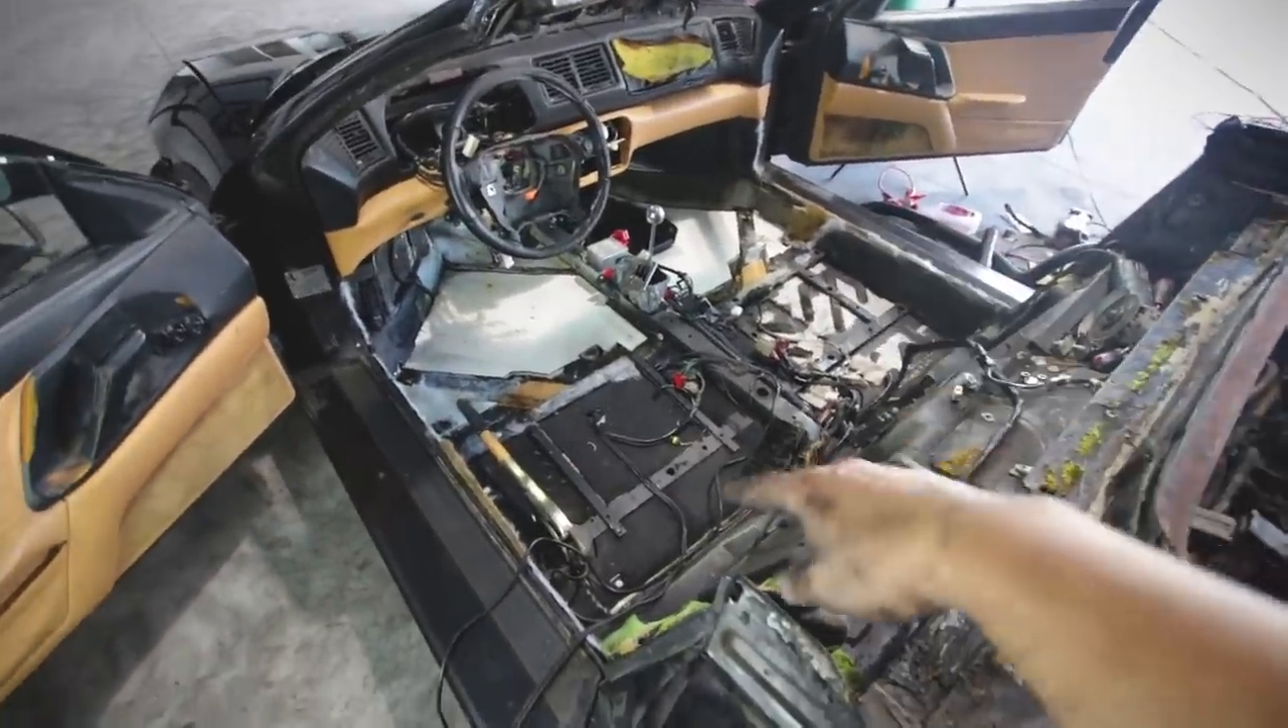I took out all the interior bits, took out the seats, the carpet, and everything that made it a spider.